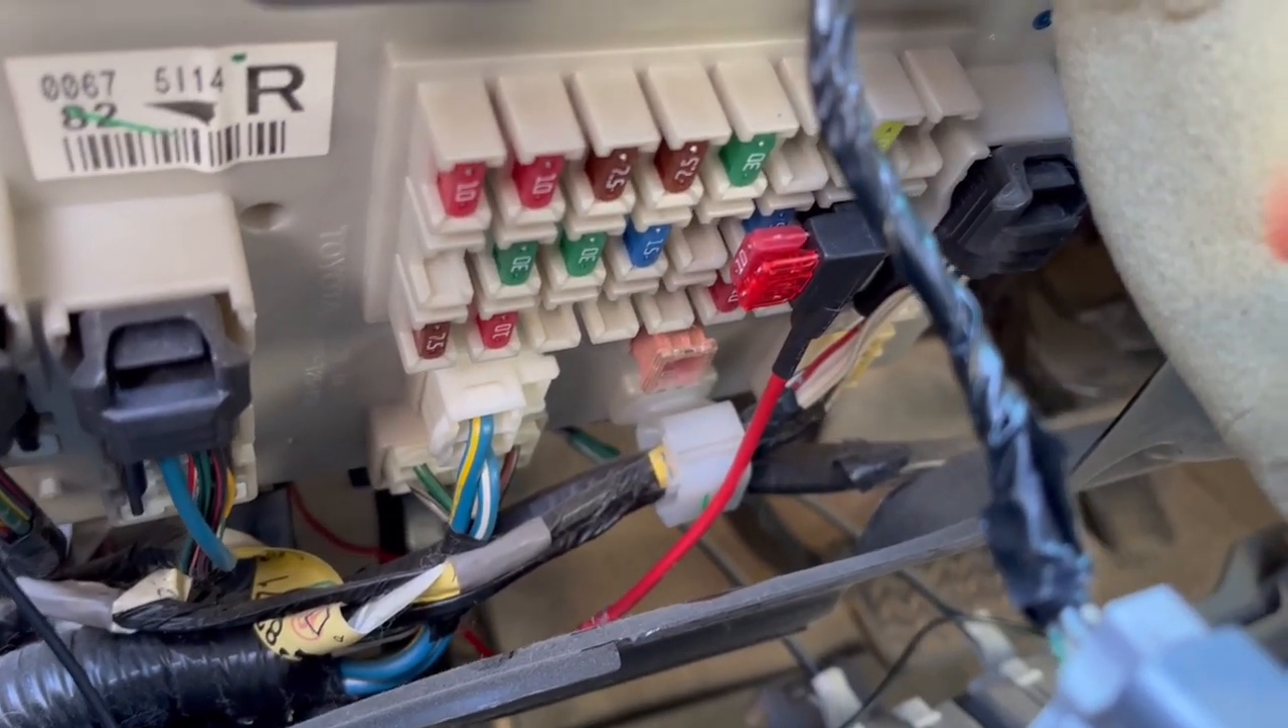So here's the add a fuse connected.